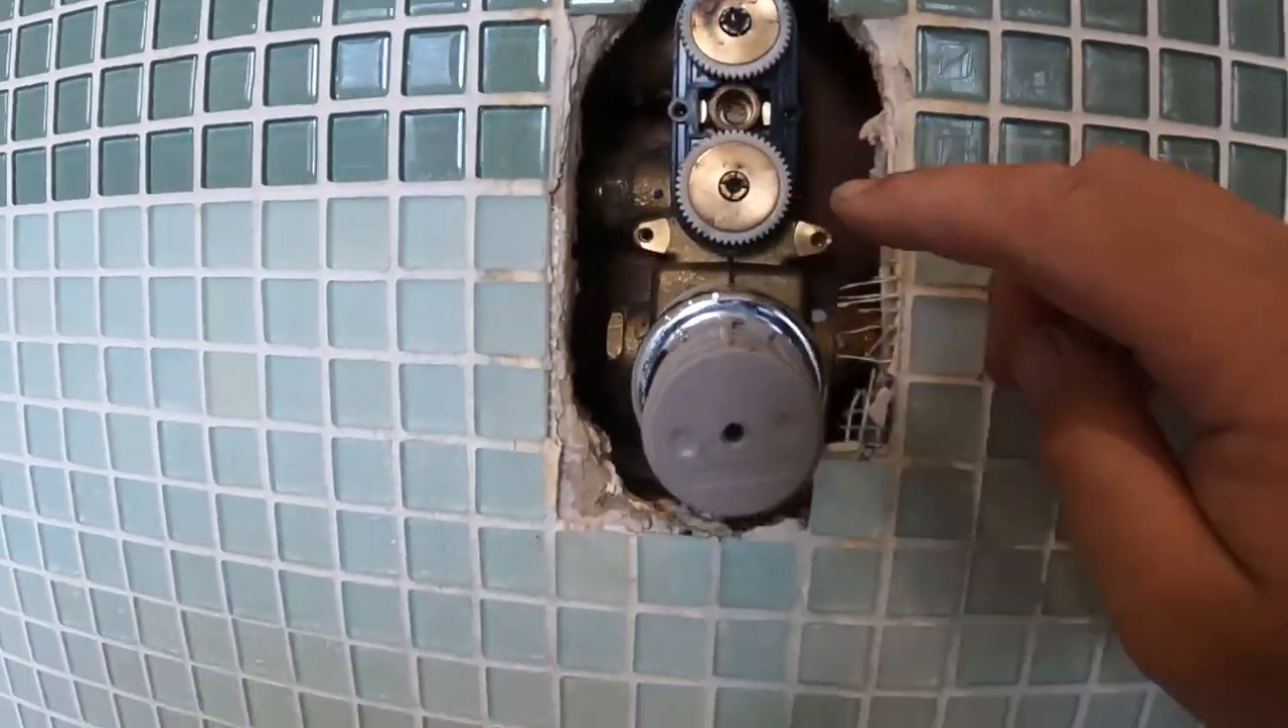I've just taken the front cover off this shower to try and replicate what the customer told me.